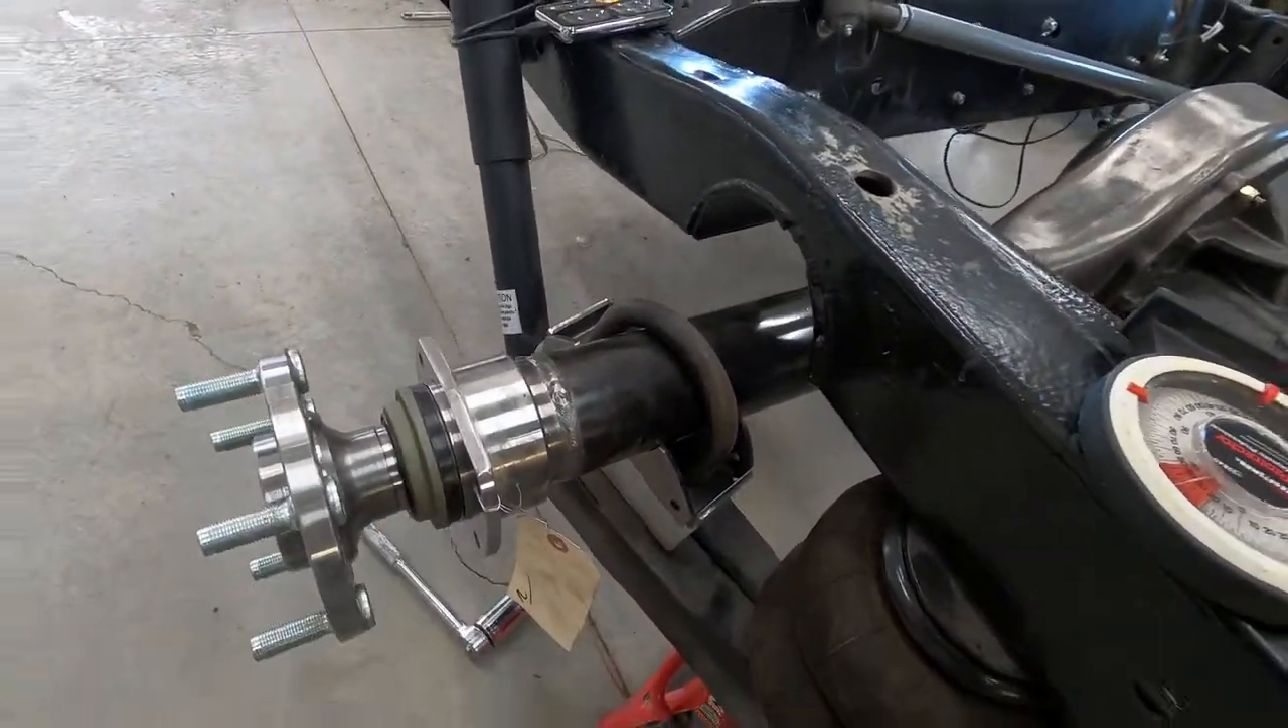The axles in they're not all the way in as you can see the seal.